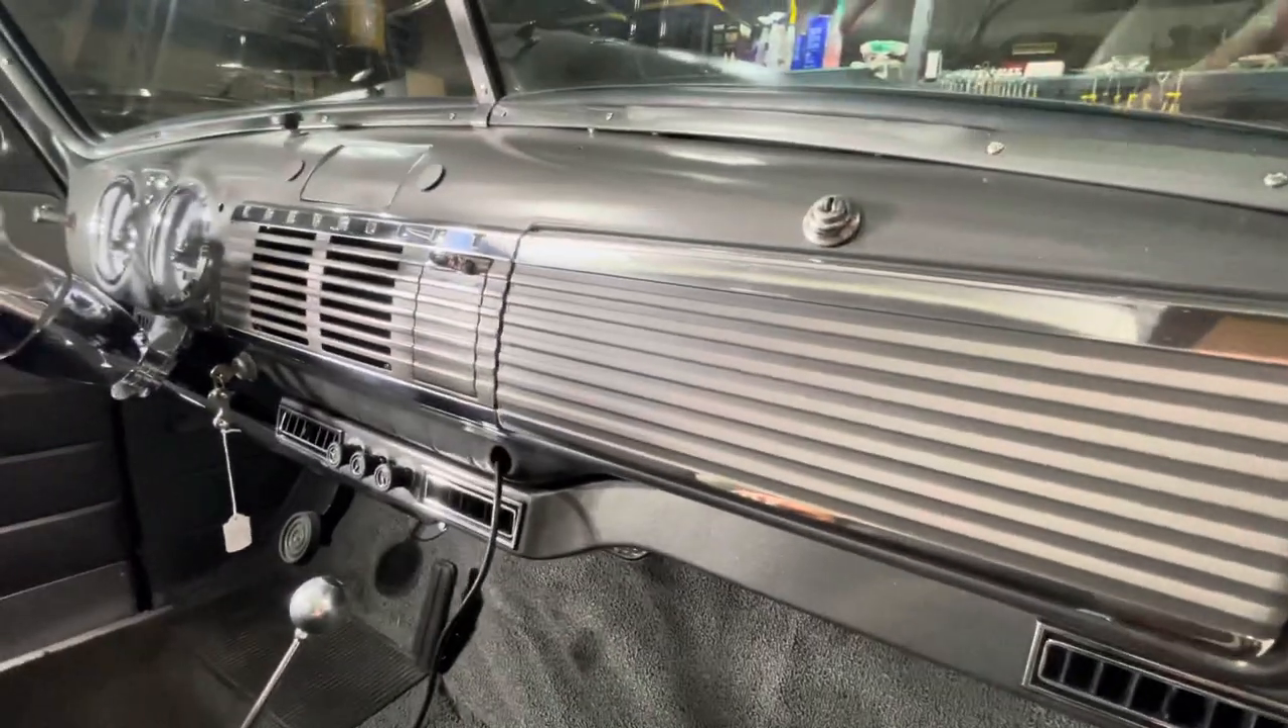Uh again there's the ac all installed got all the dash panels there um and all the trim in place.